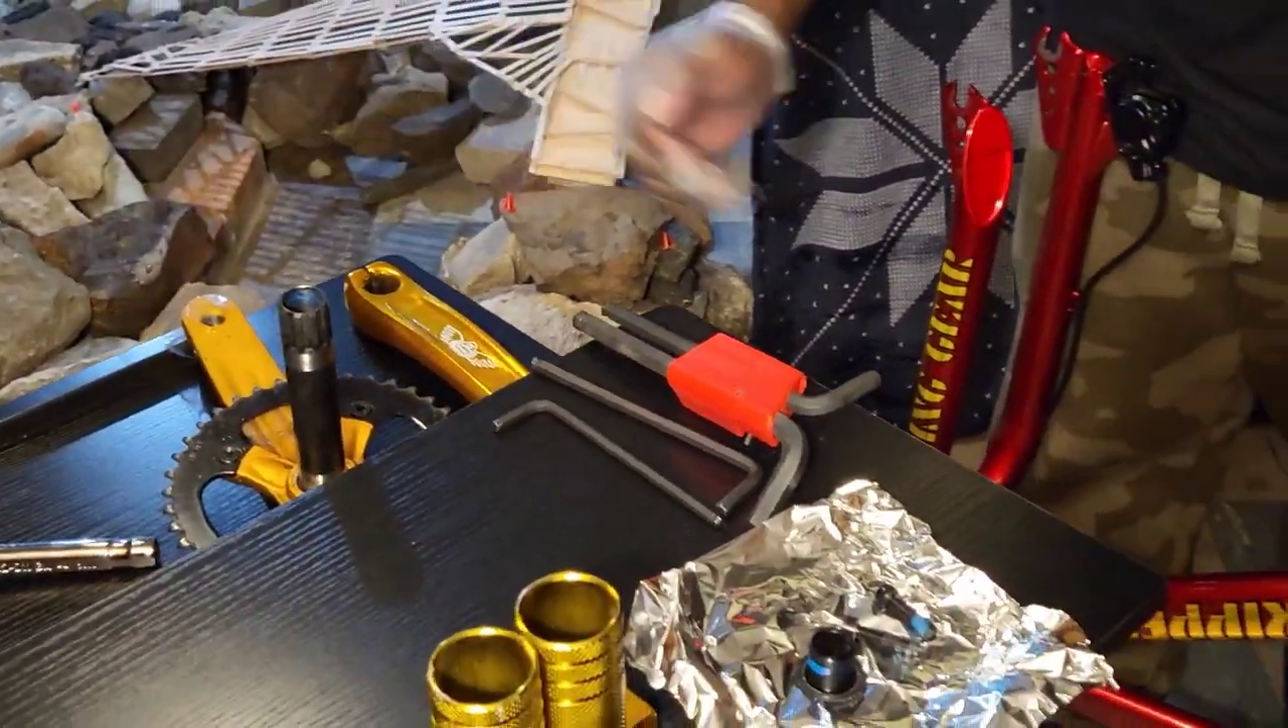As y 'all see, I got the cranks off.